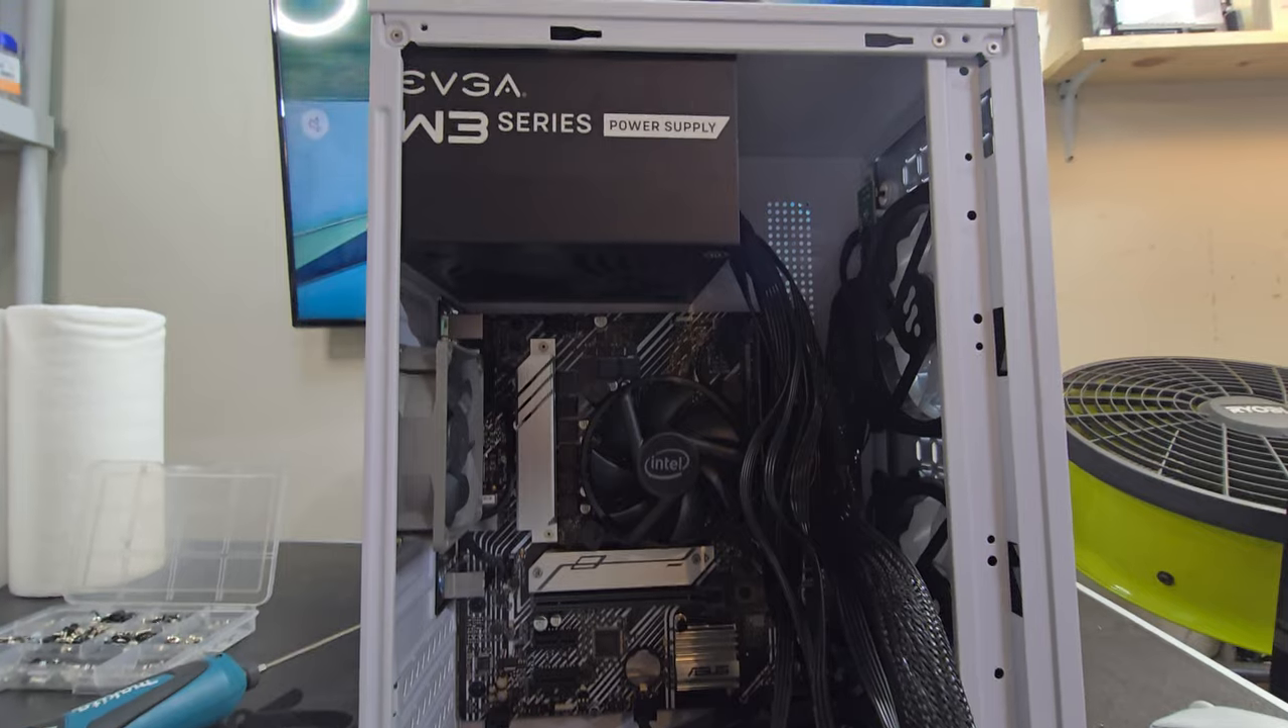The power supply is now installed.